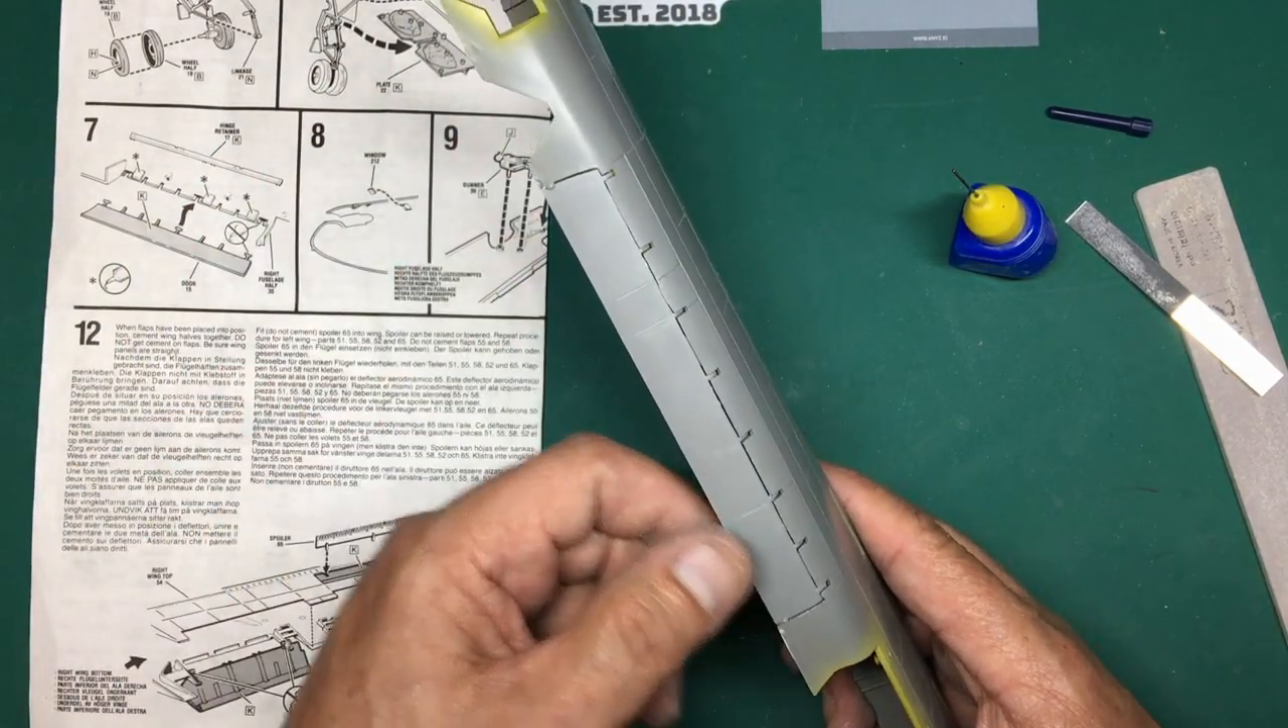You can see that with them actually working you've got some nasty gaps along there you've got some nasty hinge lines there.